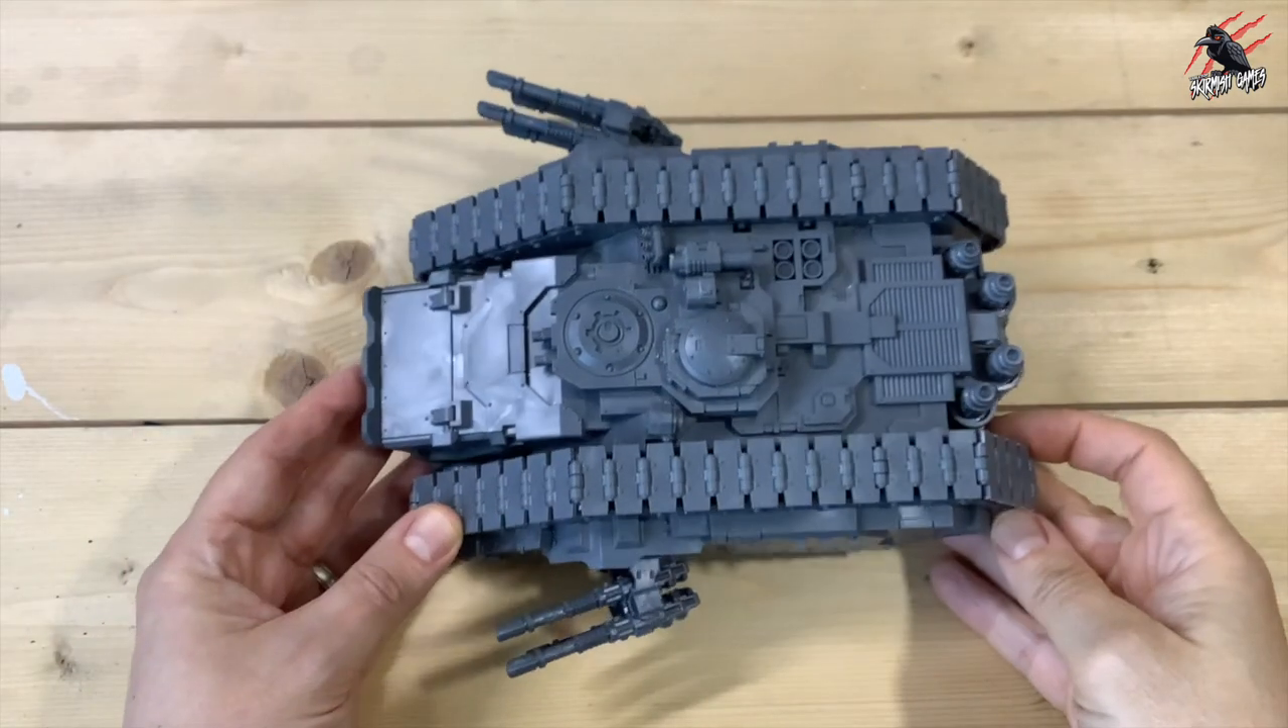Here's my land raider spartan all assembled now.